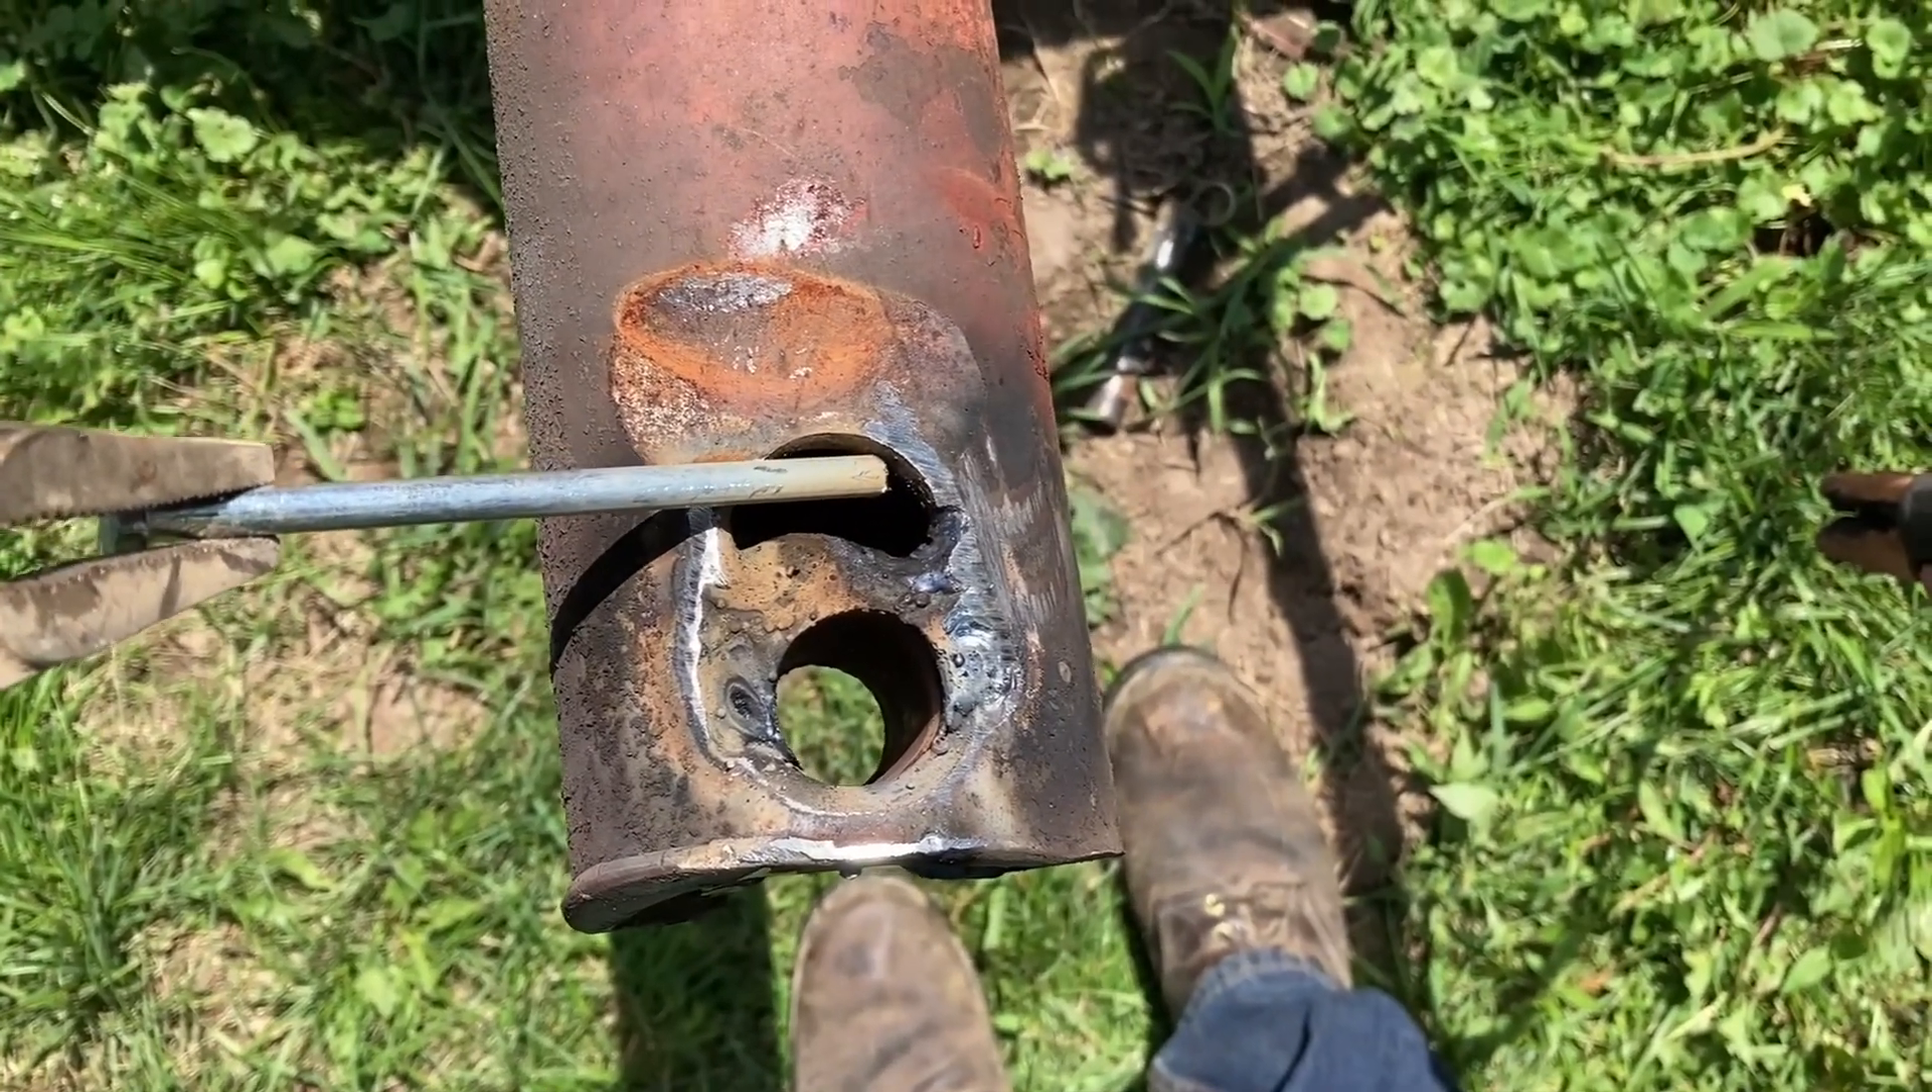You can see I still have this gap here to fill in.